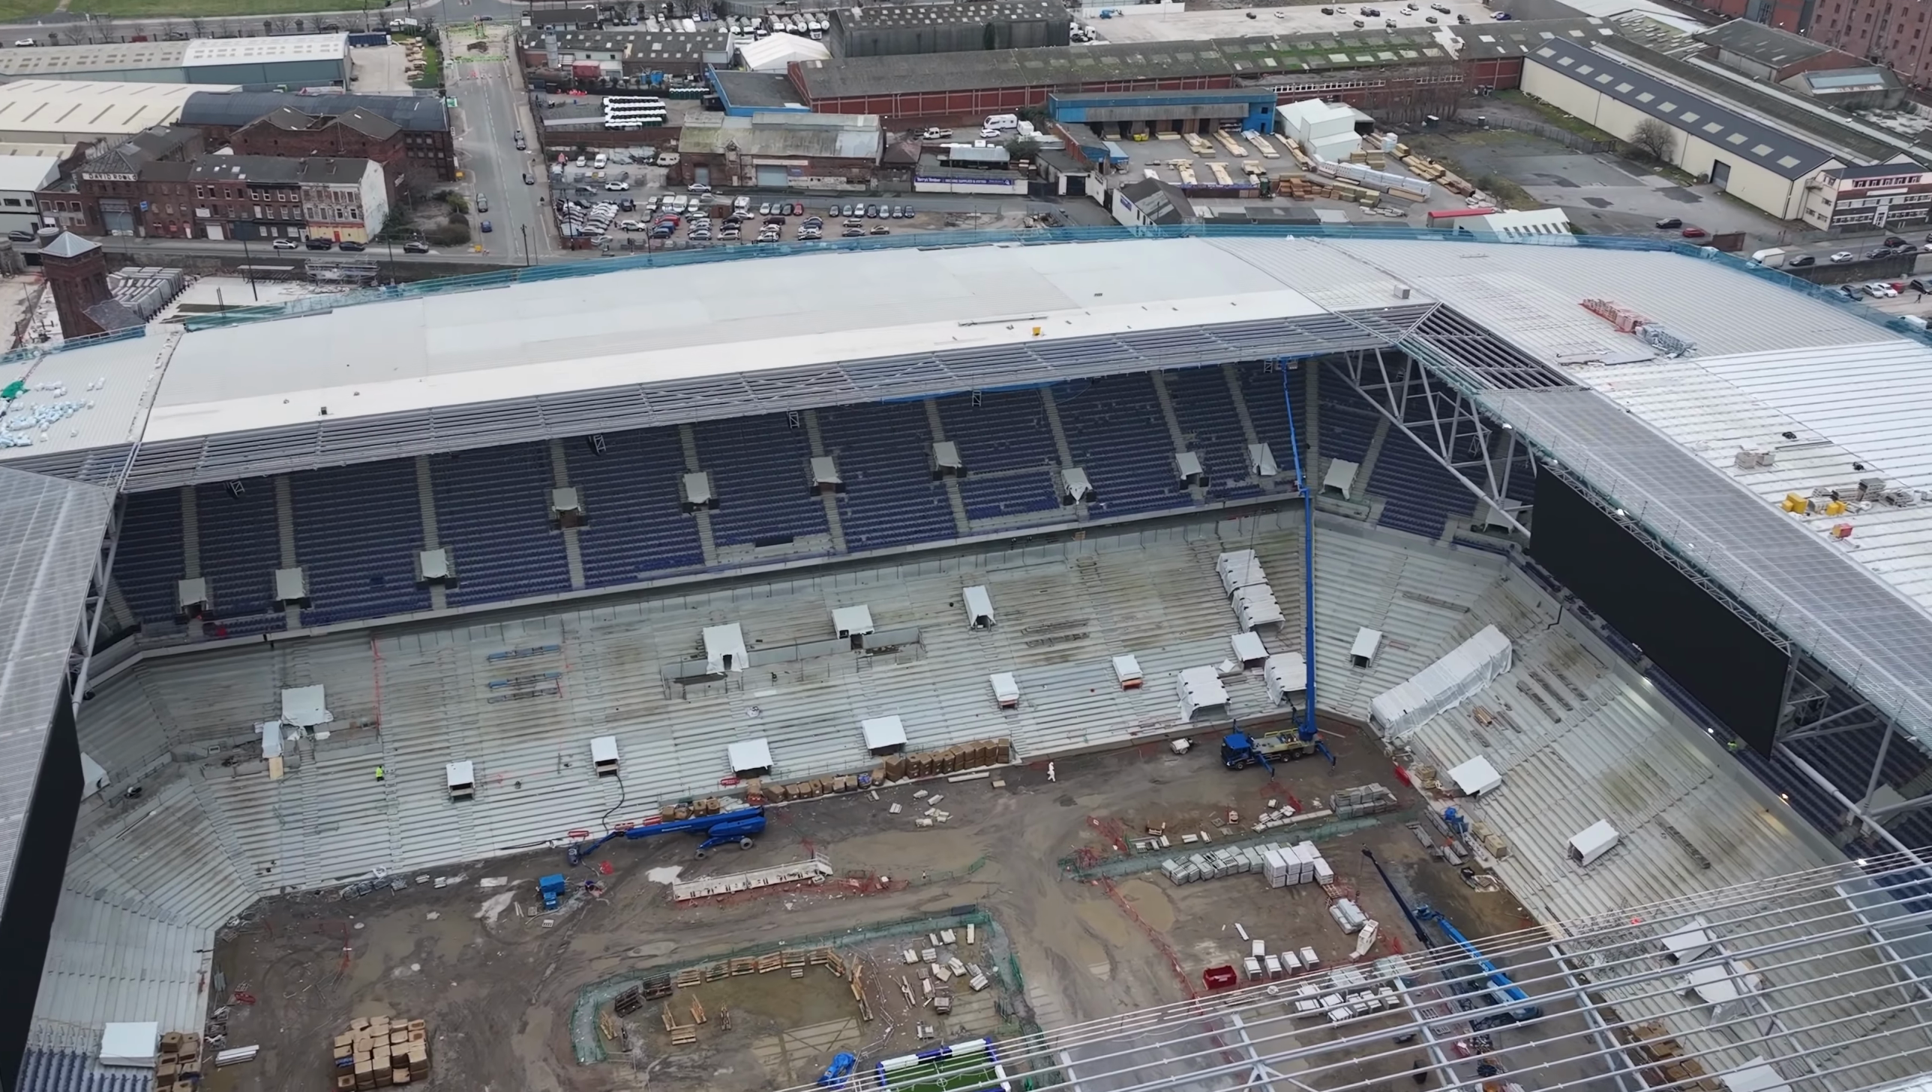All the seats are on the top.